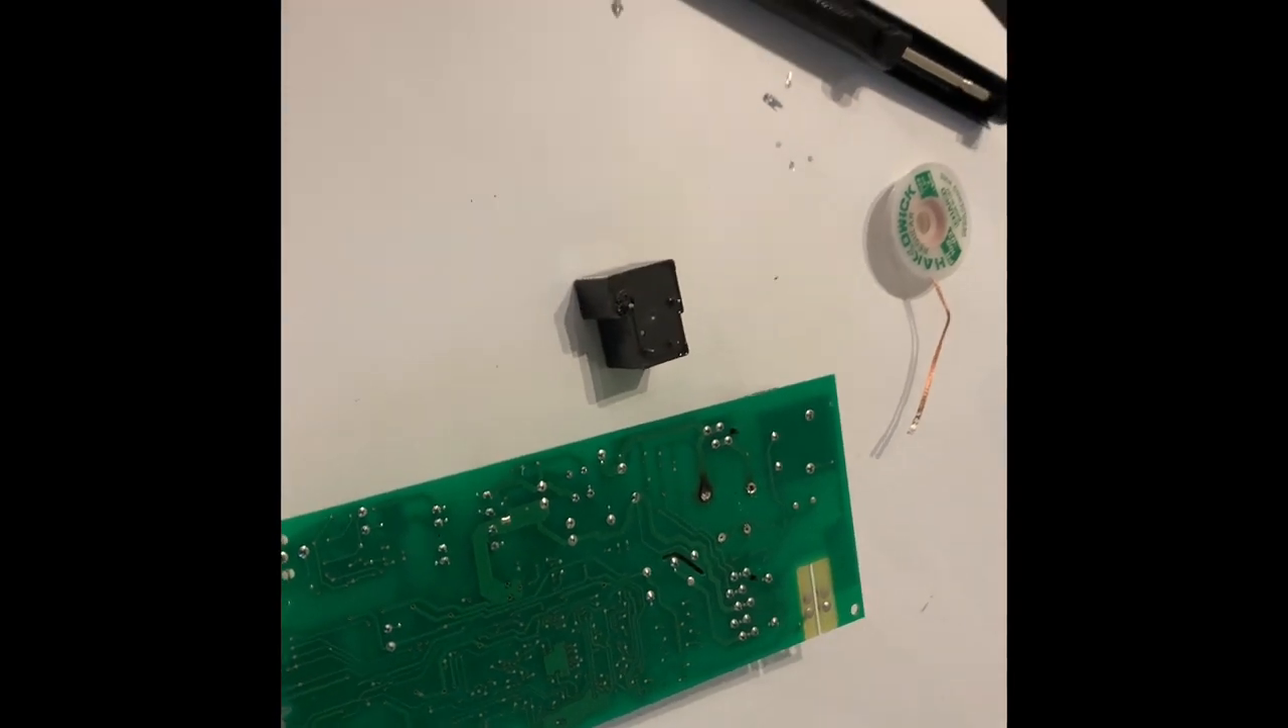And I was able to desolder the relay from the circuit board.